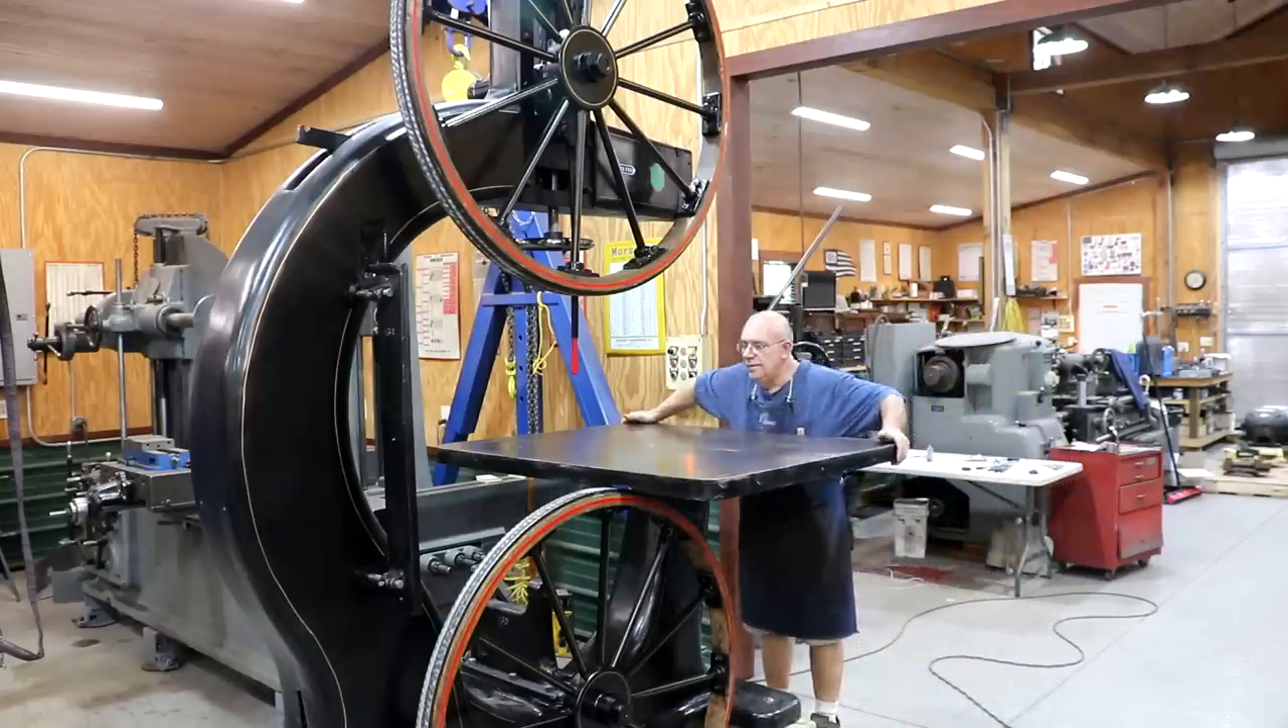I'll need to set all that up, but you can see the table is in place. And it's tilting beautifully.